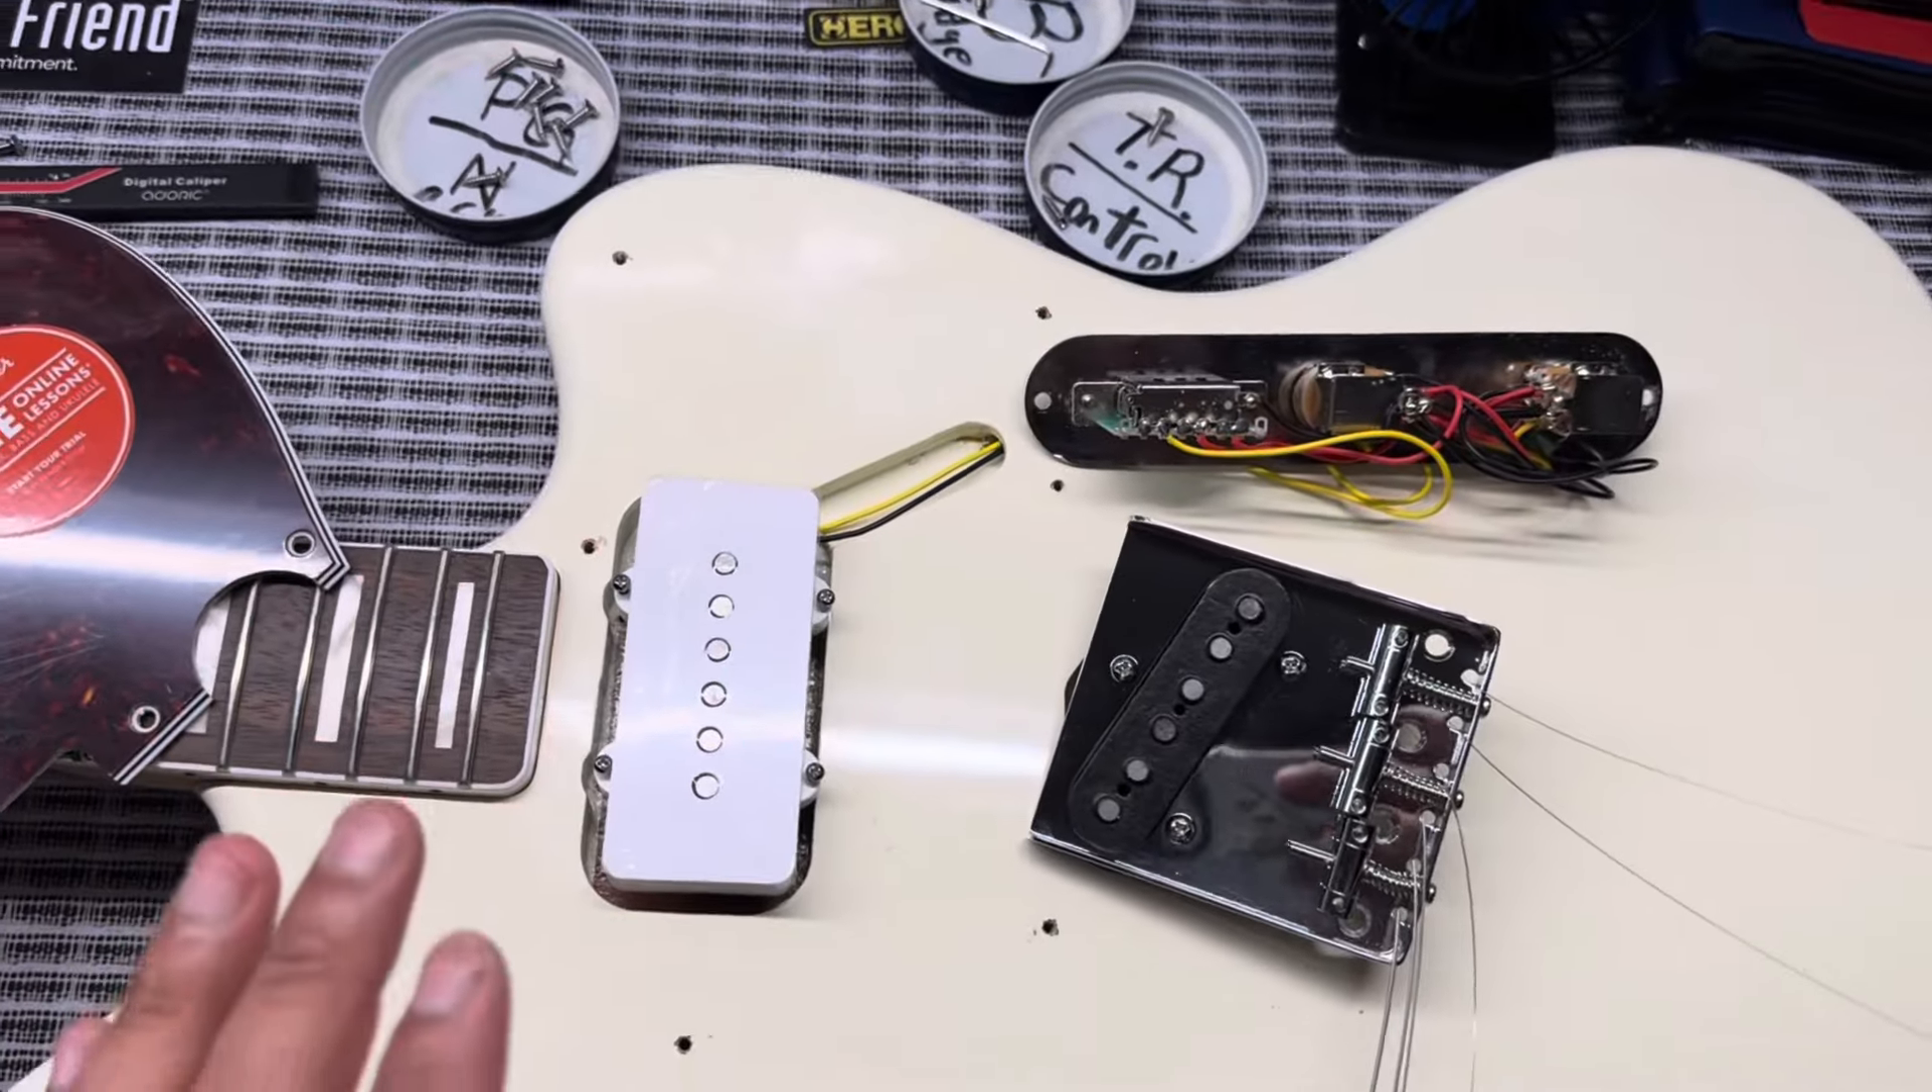So here we have the electronics out.